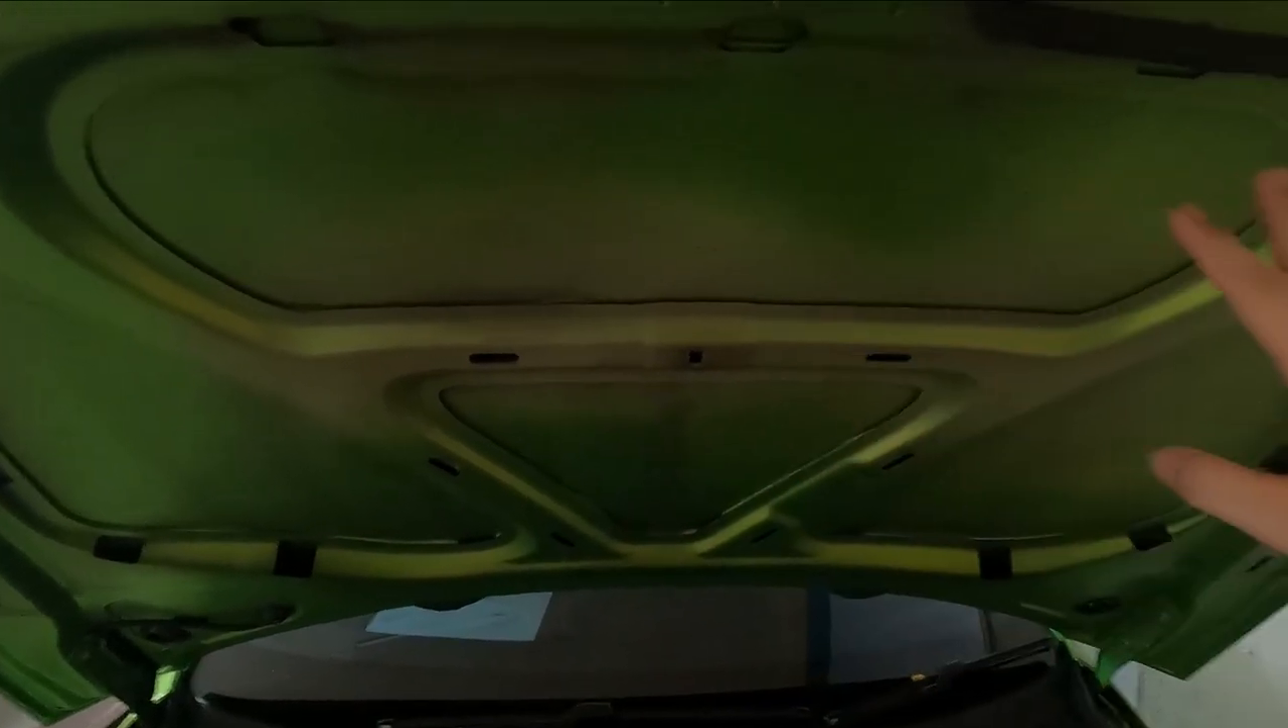And this is how the hood looks without the insulation.